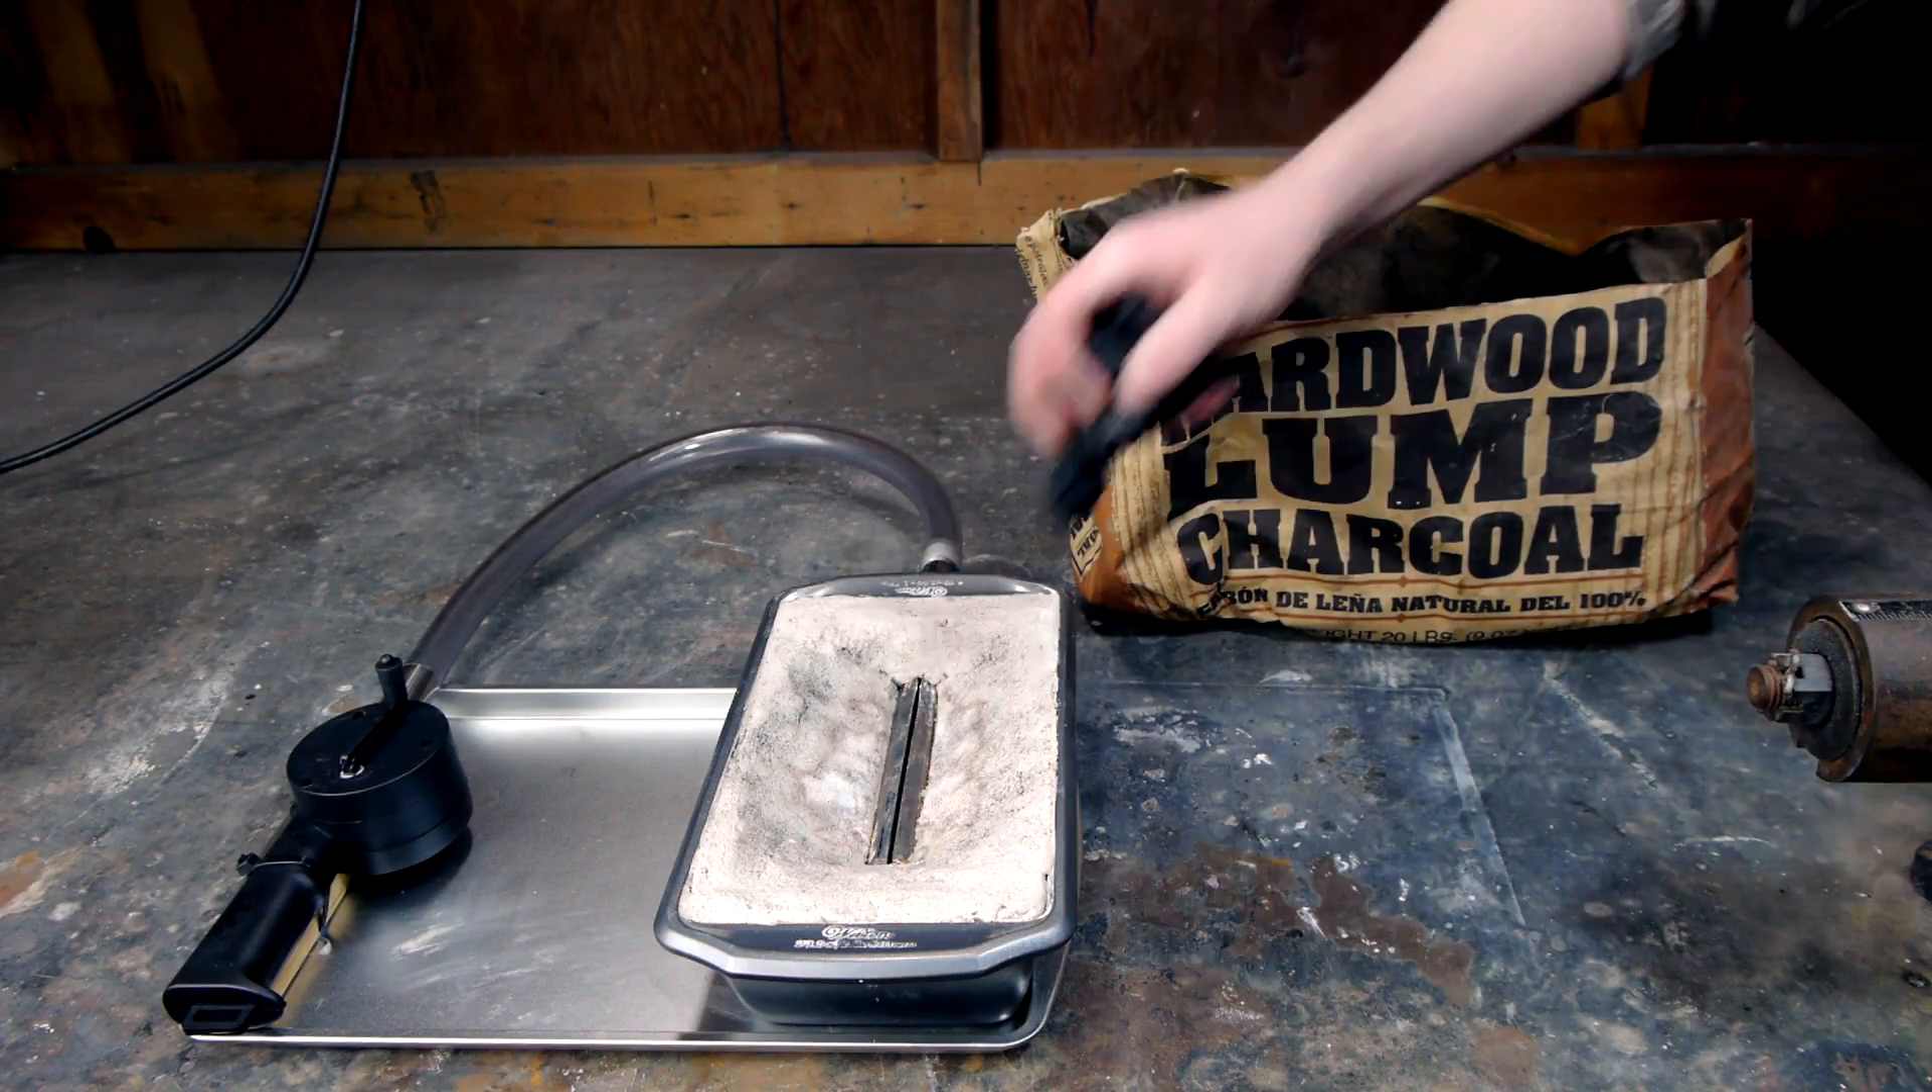The forge is set on the opposite side and the two components are connected with a length of vinyl tube.